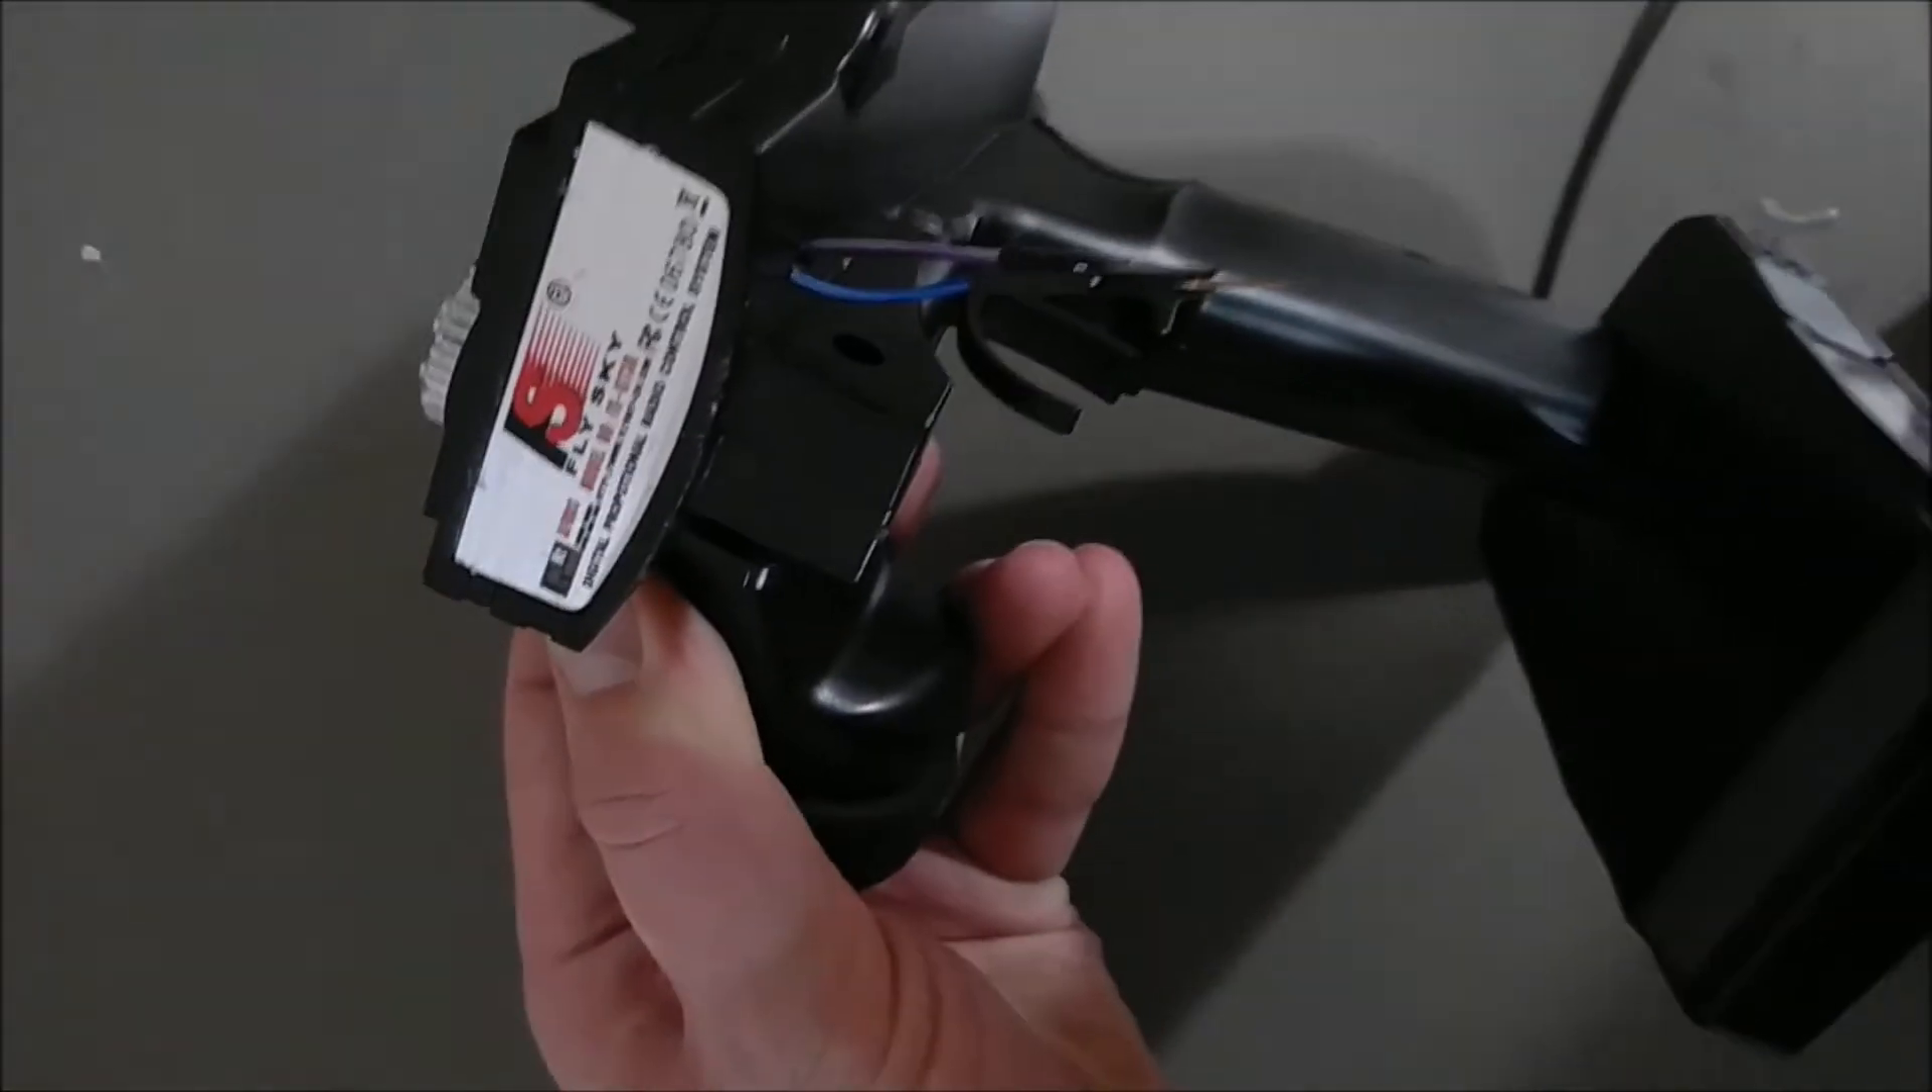So now you should have the wires sticking out the side.